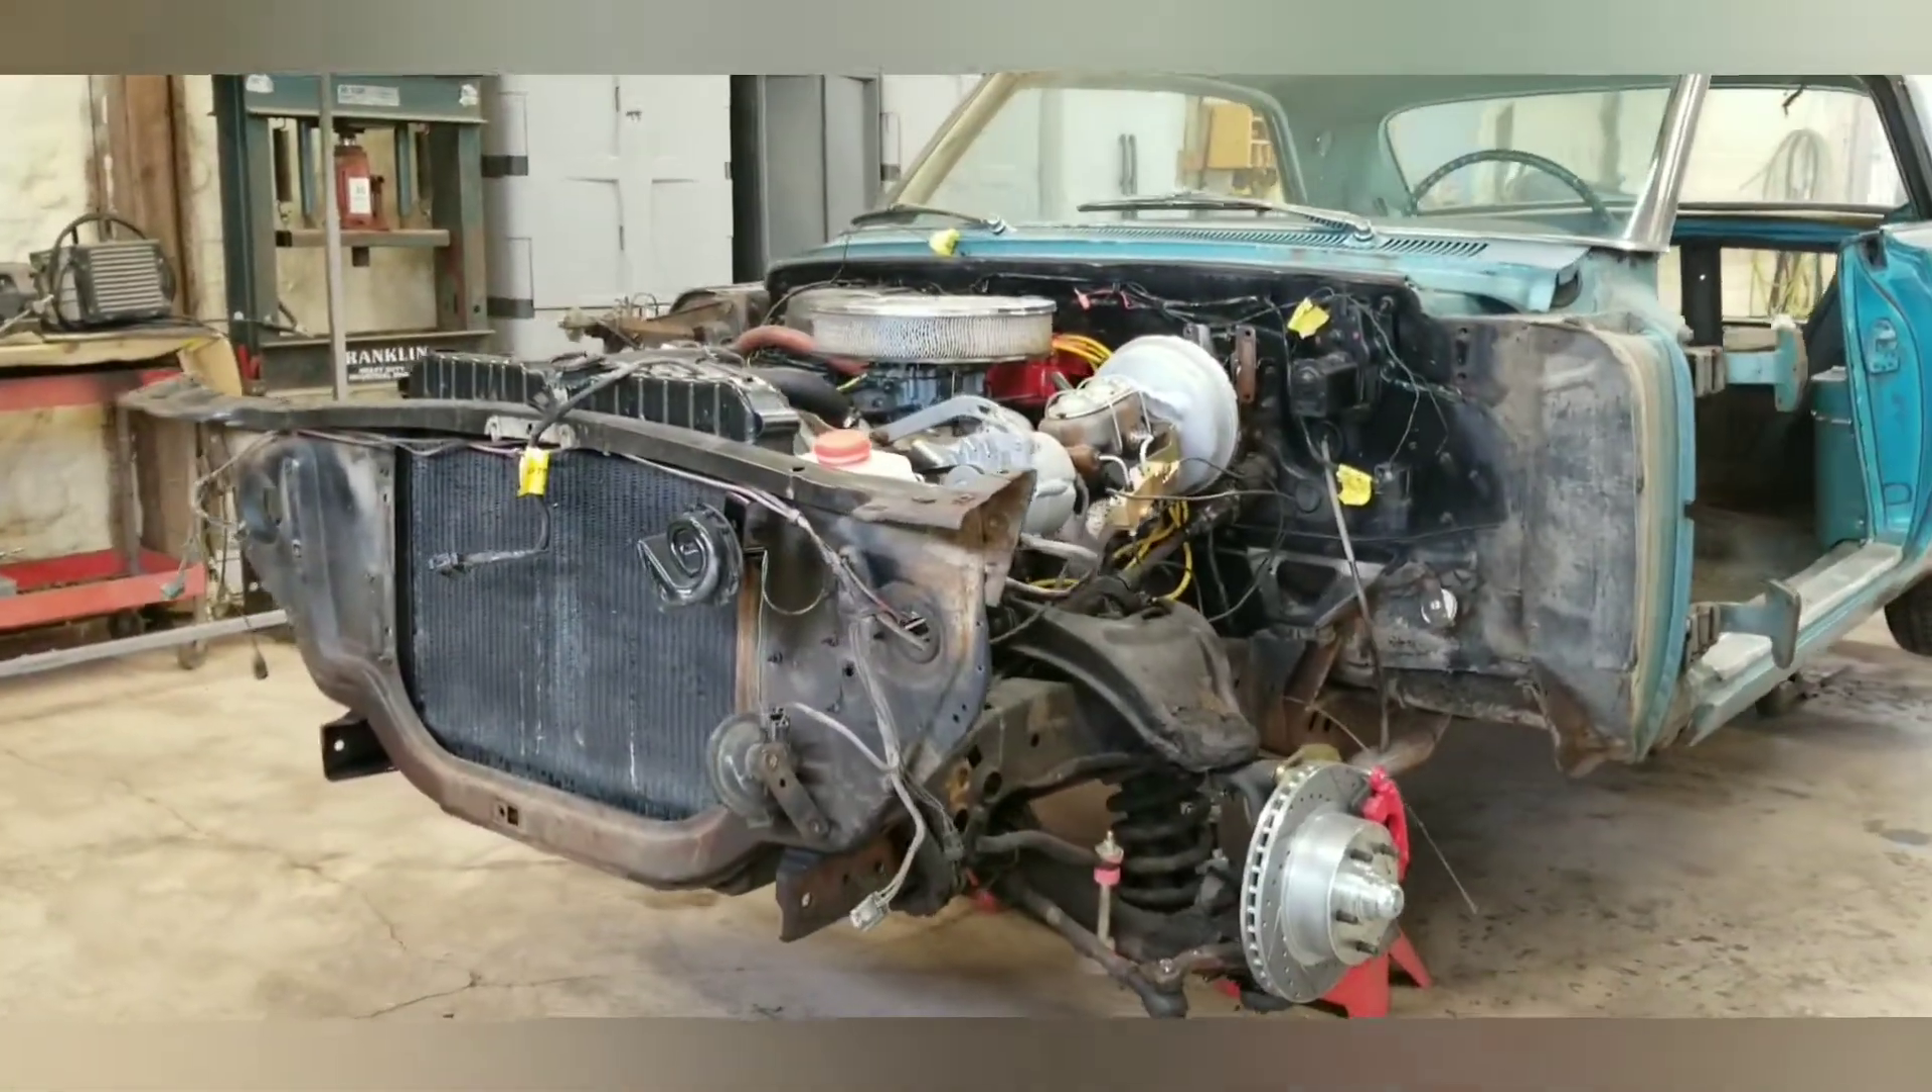We got the fenders off the hood the grill front bumper rear bumper doors trunk lid.